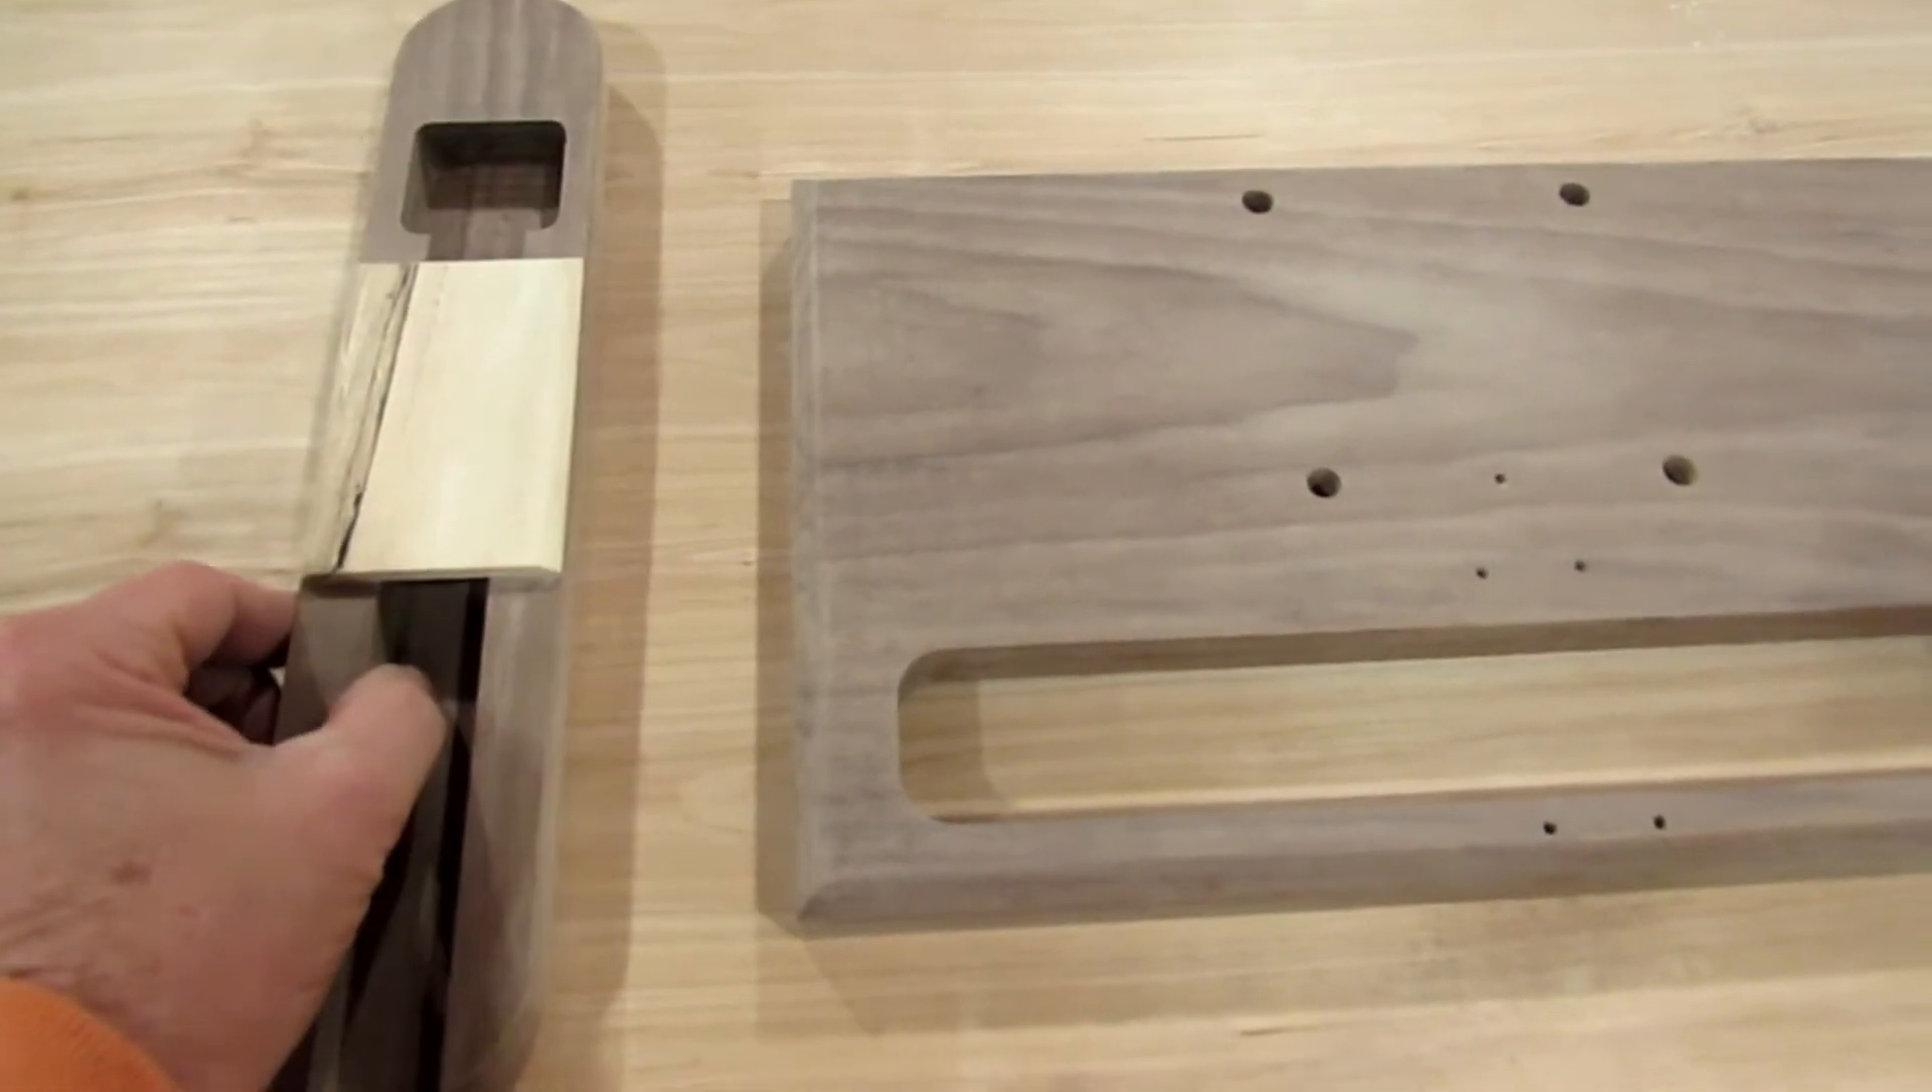You can see this is the upright that has pockets milled into it for the wiring and it also has a piece of spalted maple to match the countertop glued onto the front of it.